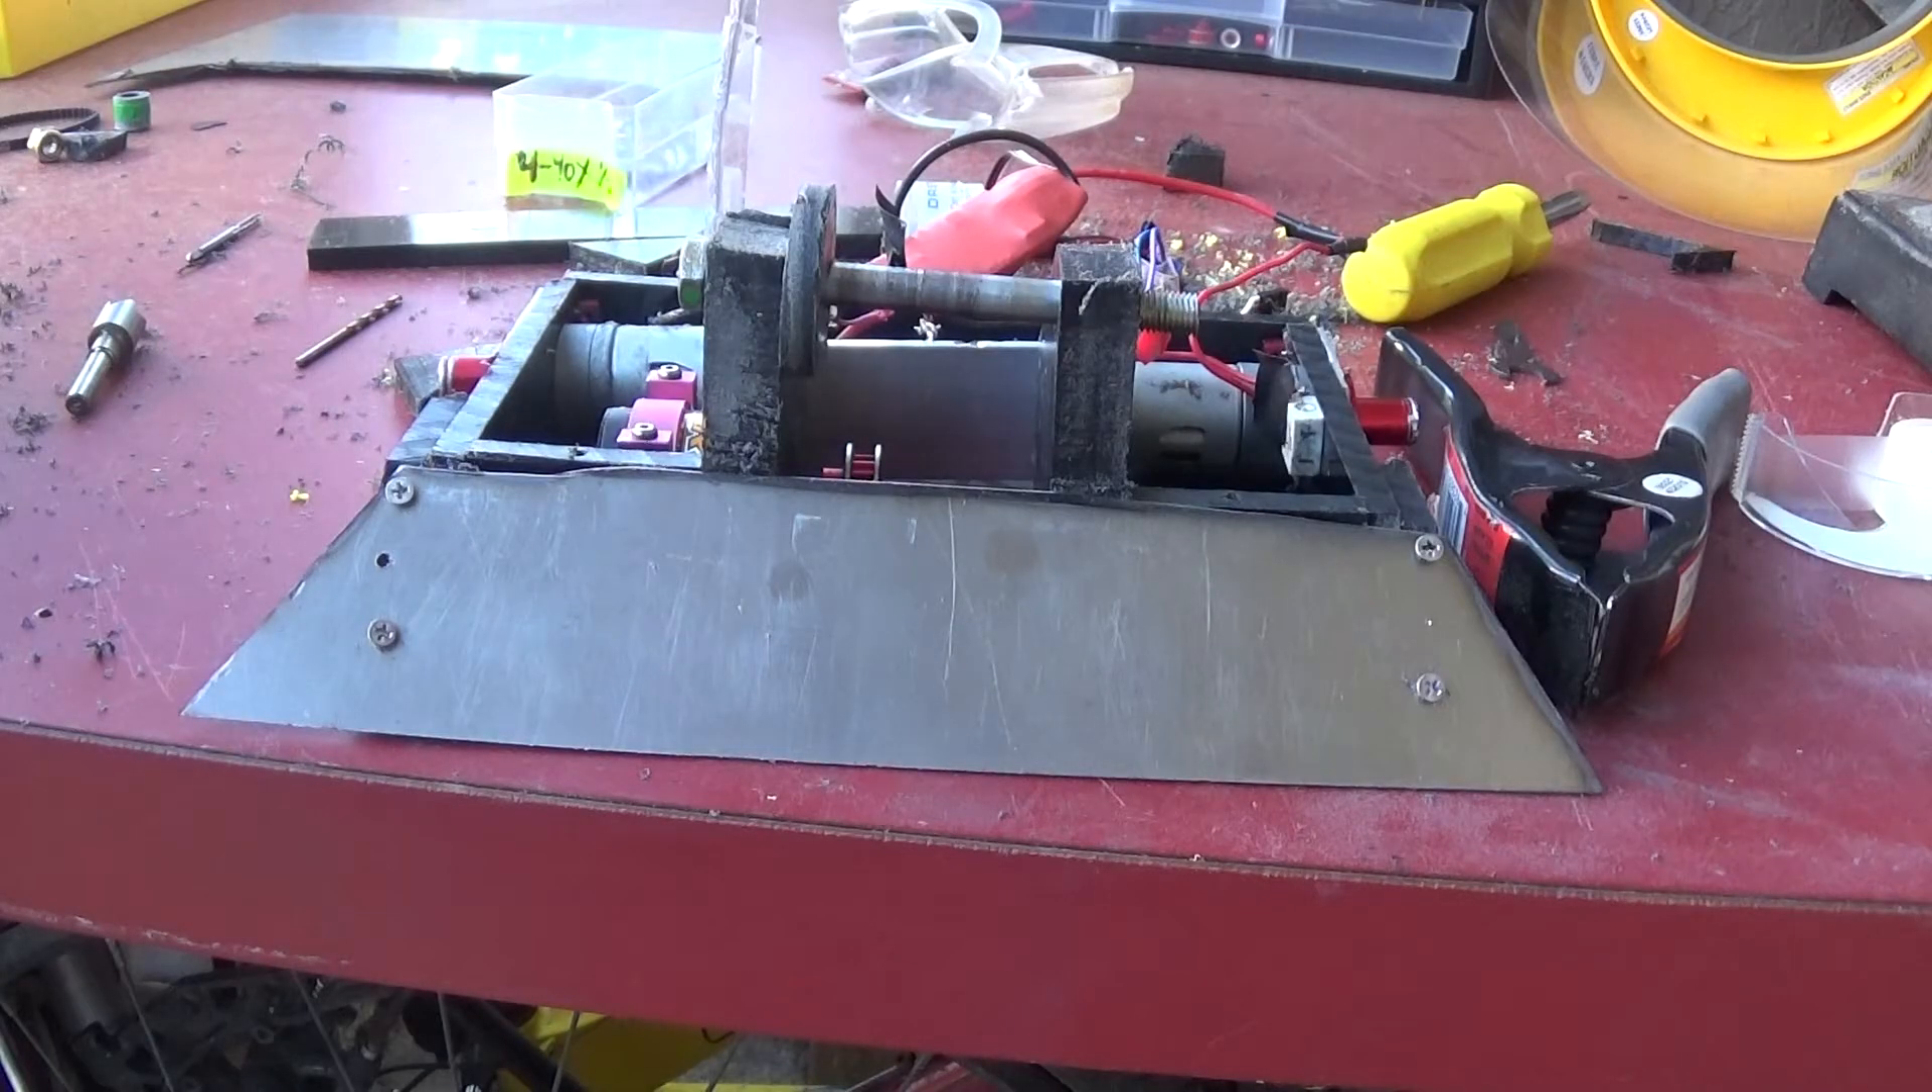So that right there is Demon Spawn with the new wedge mounted to the front.